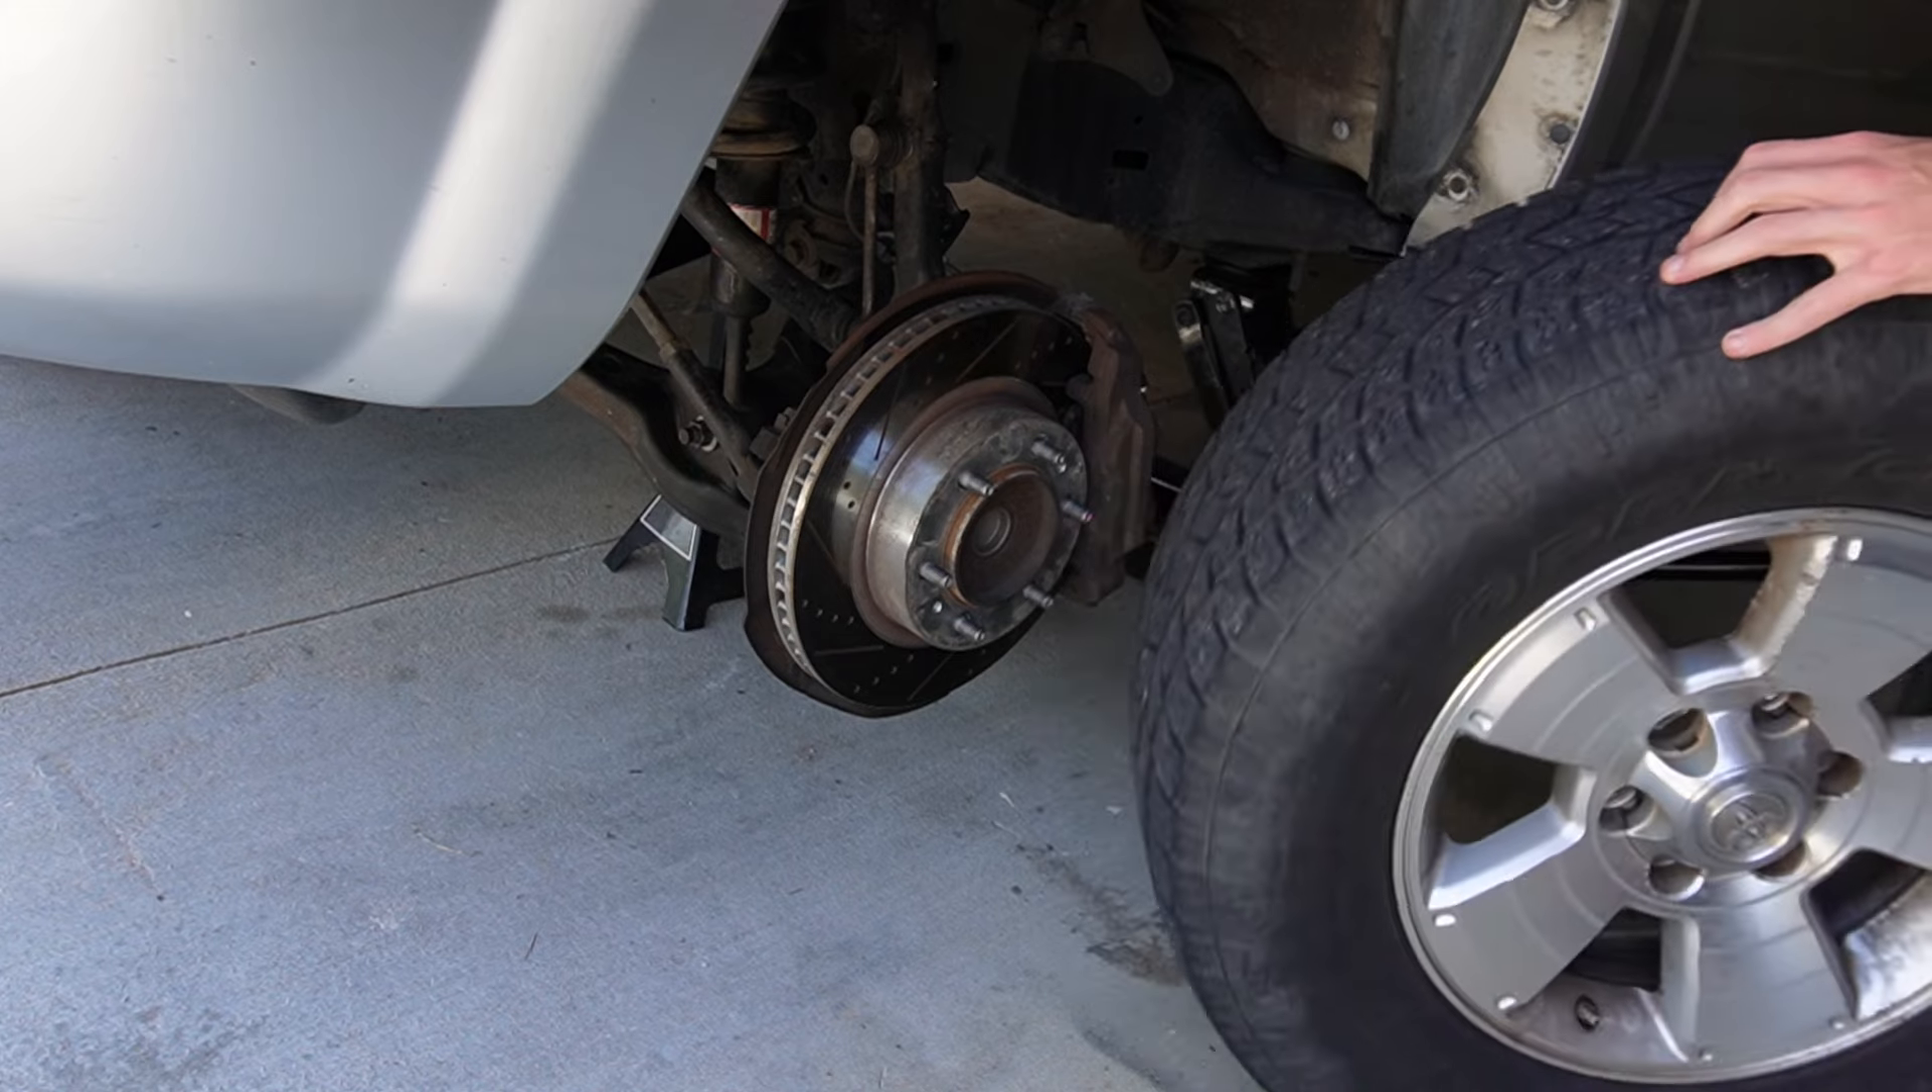So at this point I went ahead and removed the tire and that exposed the rotor itself.